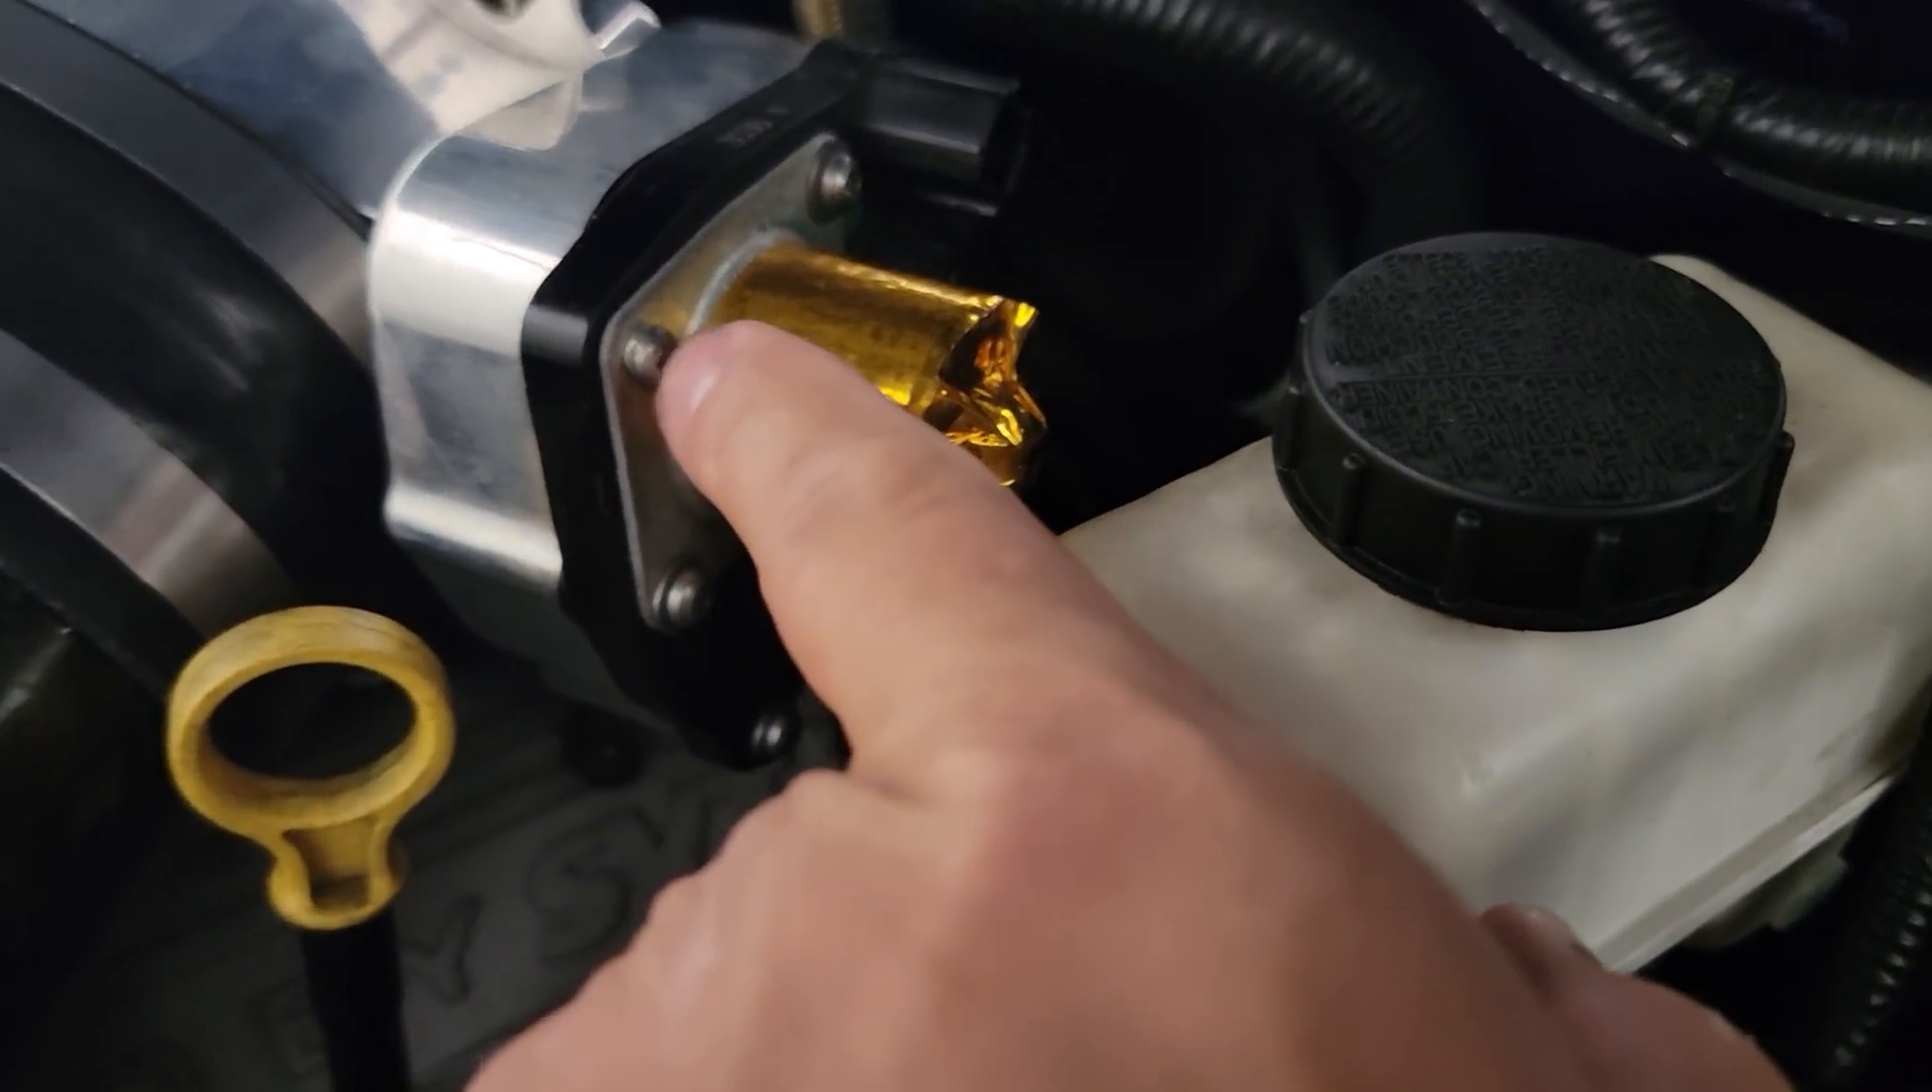Now if I remove this motor it's gonna have to back out but this guy's in the way the master cylinder's in the way.